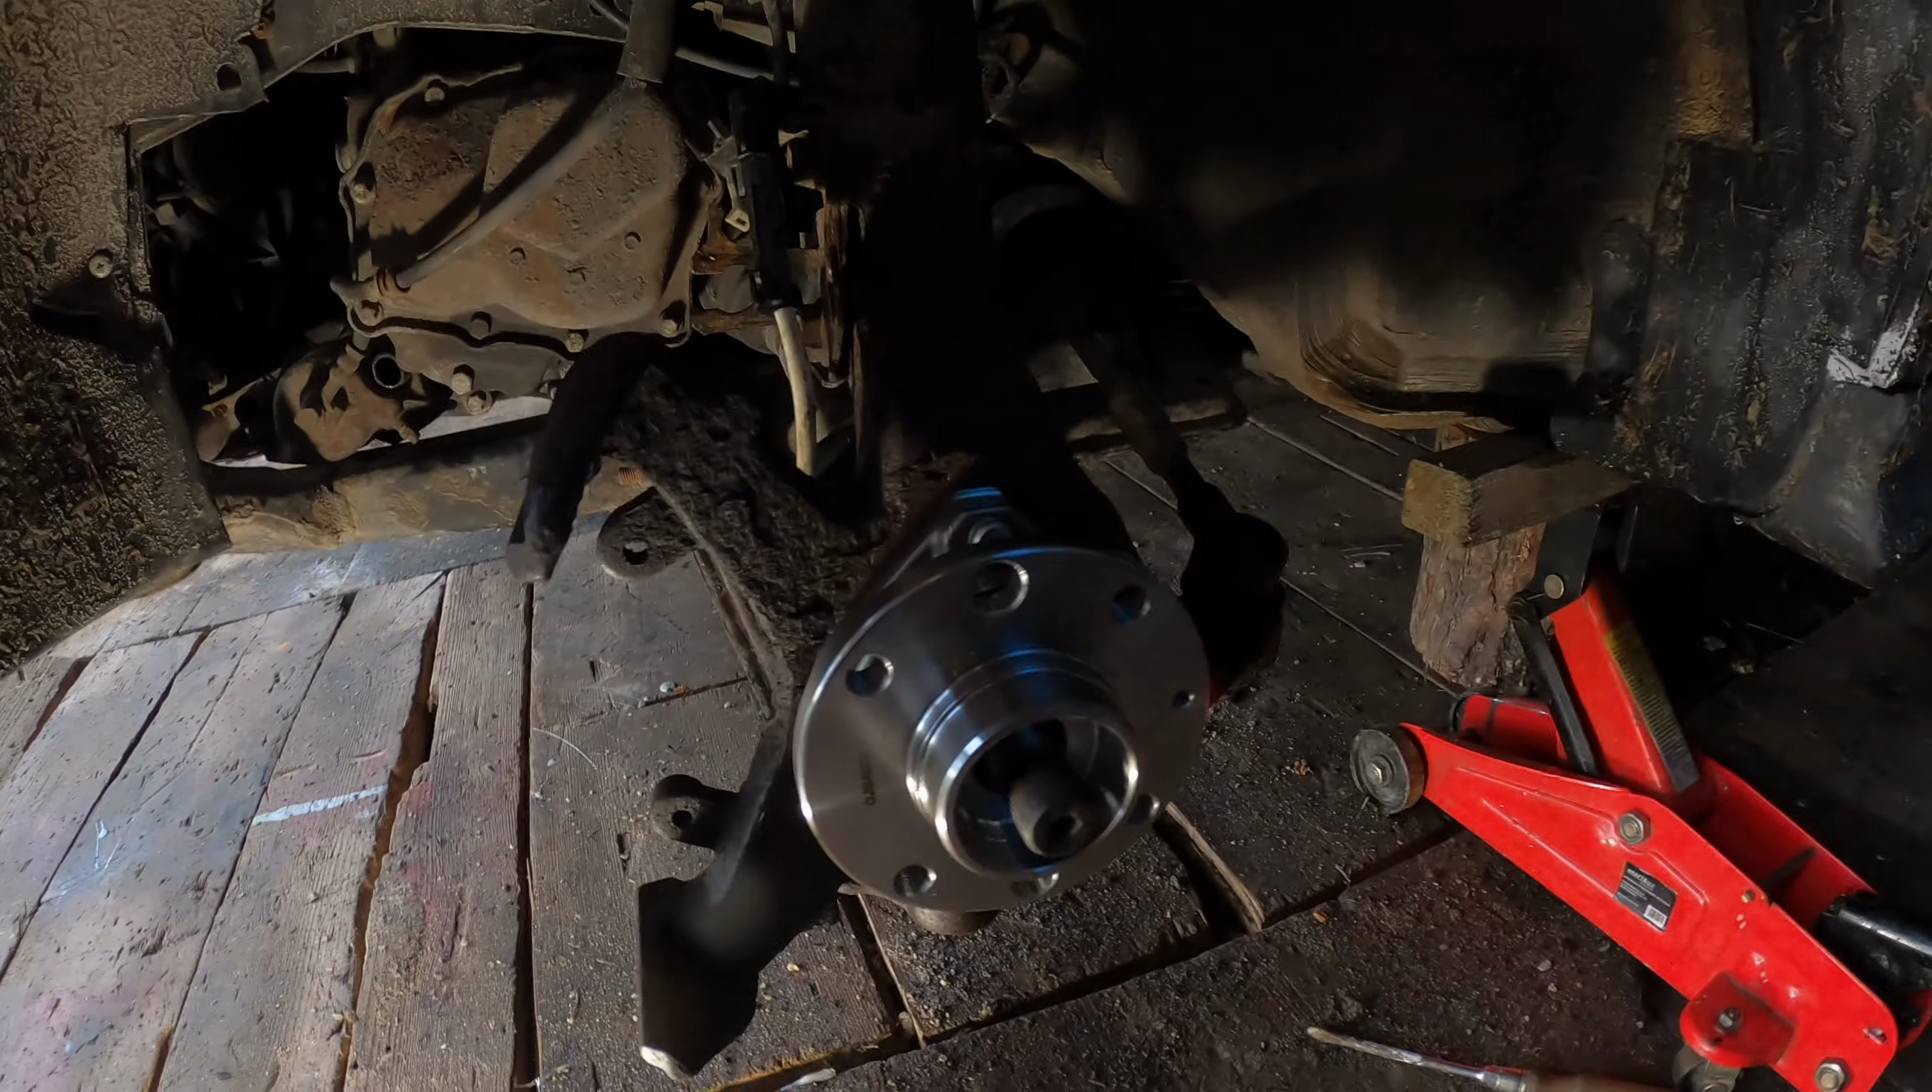No i zobaczcie, nowa piasta już założona. Śruby podokręcane.